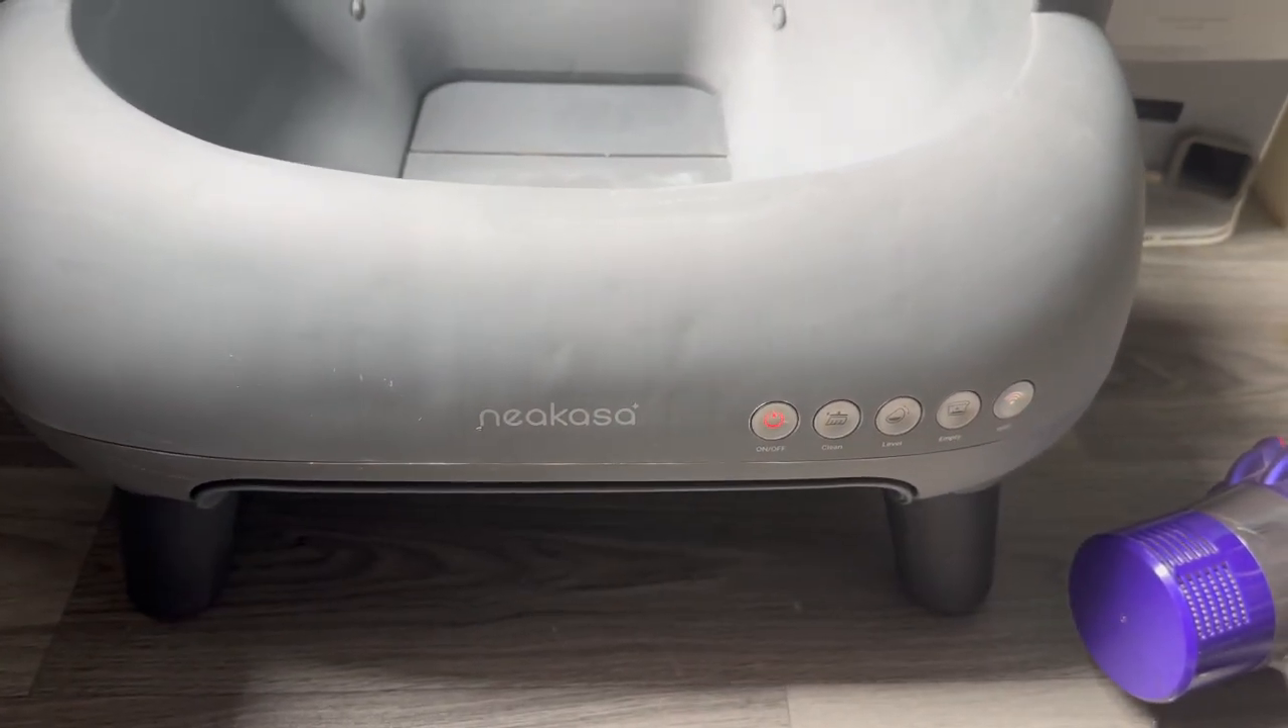I haven't put the top back on yet.